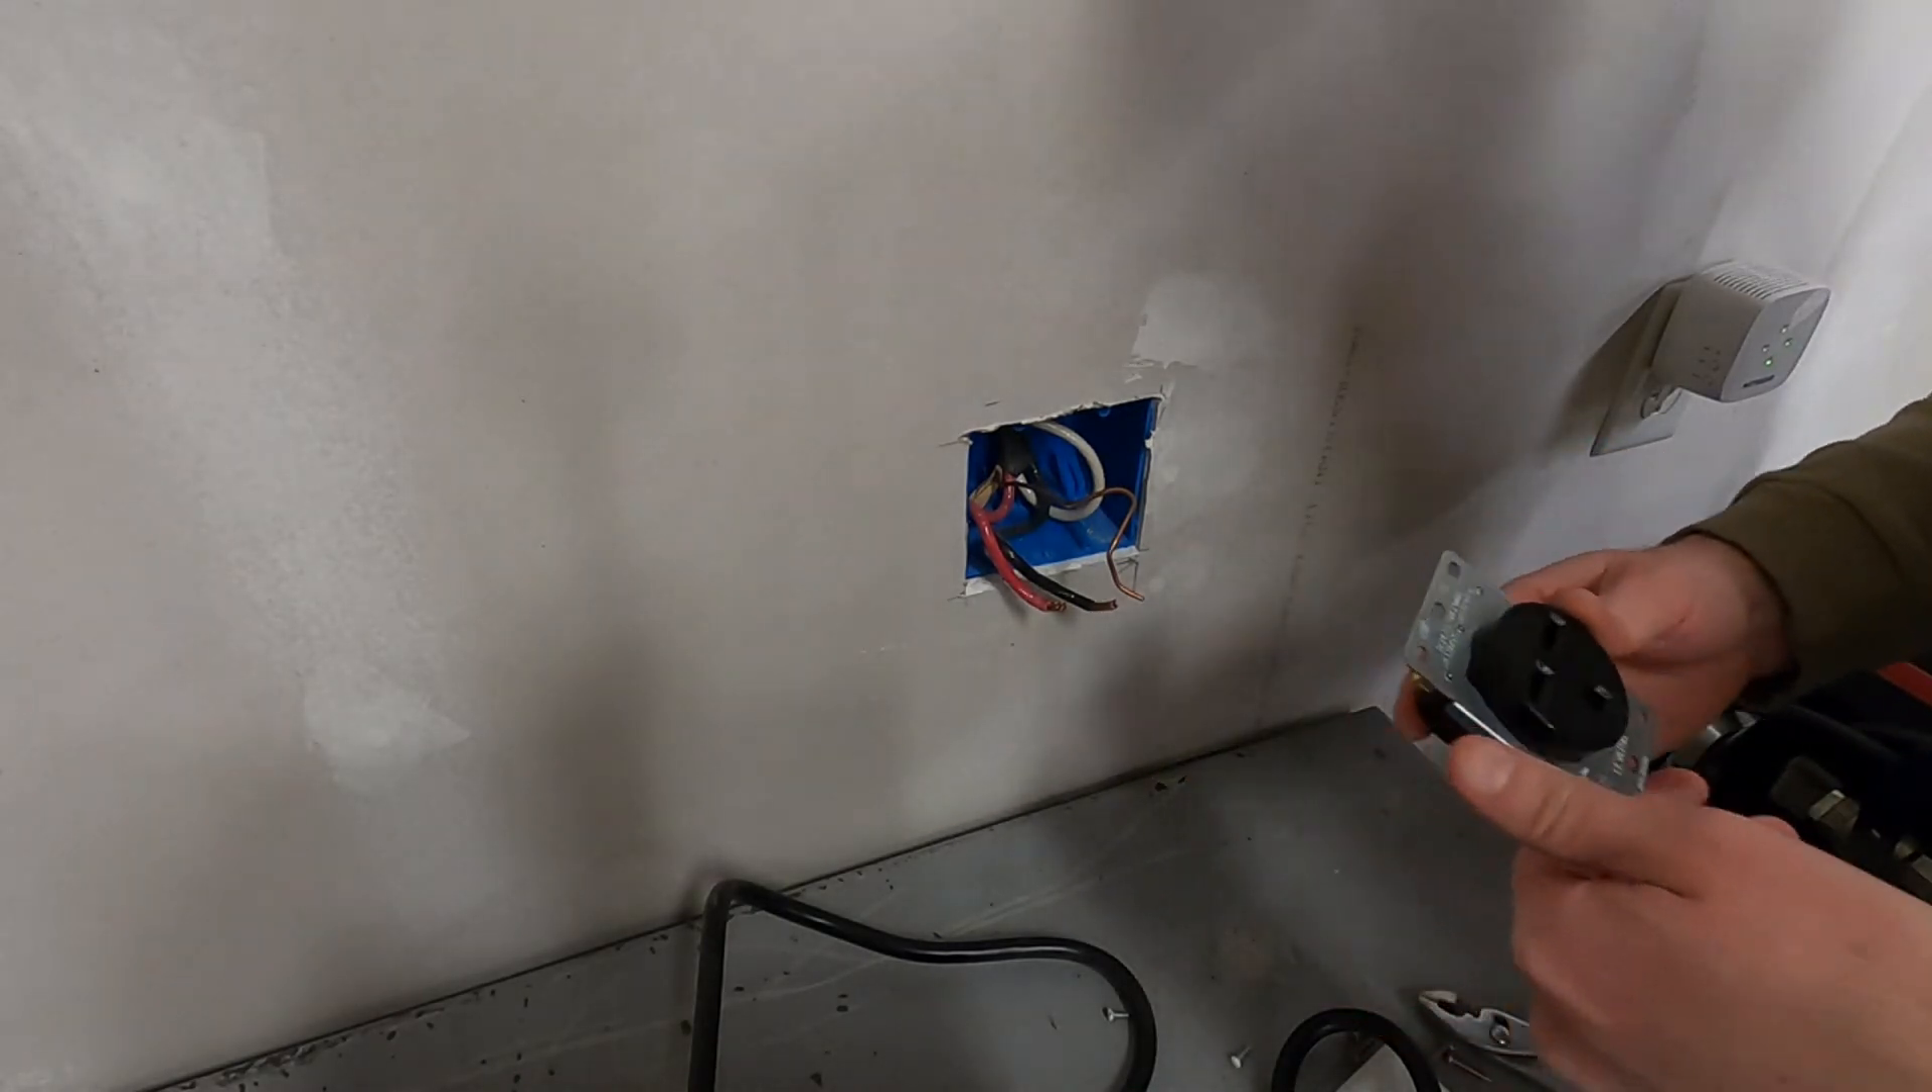Now we just need to put our new outlet in.